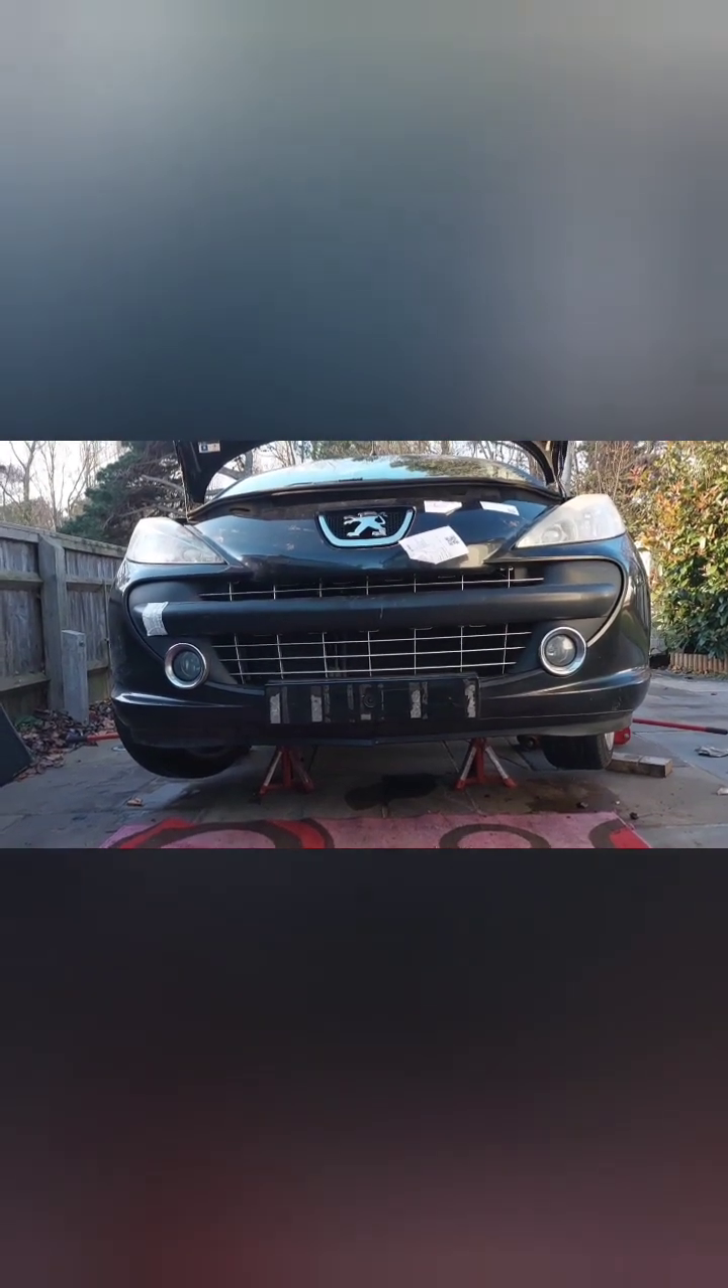Now the last thing is to put a number plate on and get it off the jacks.